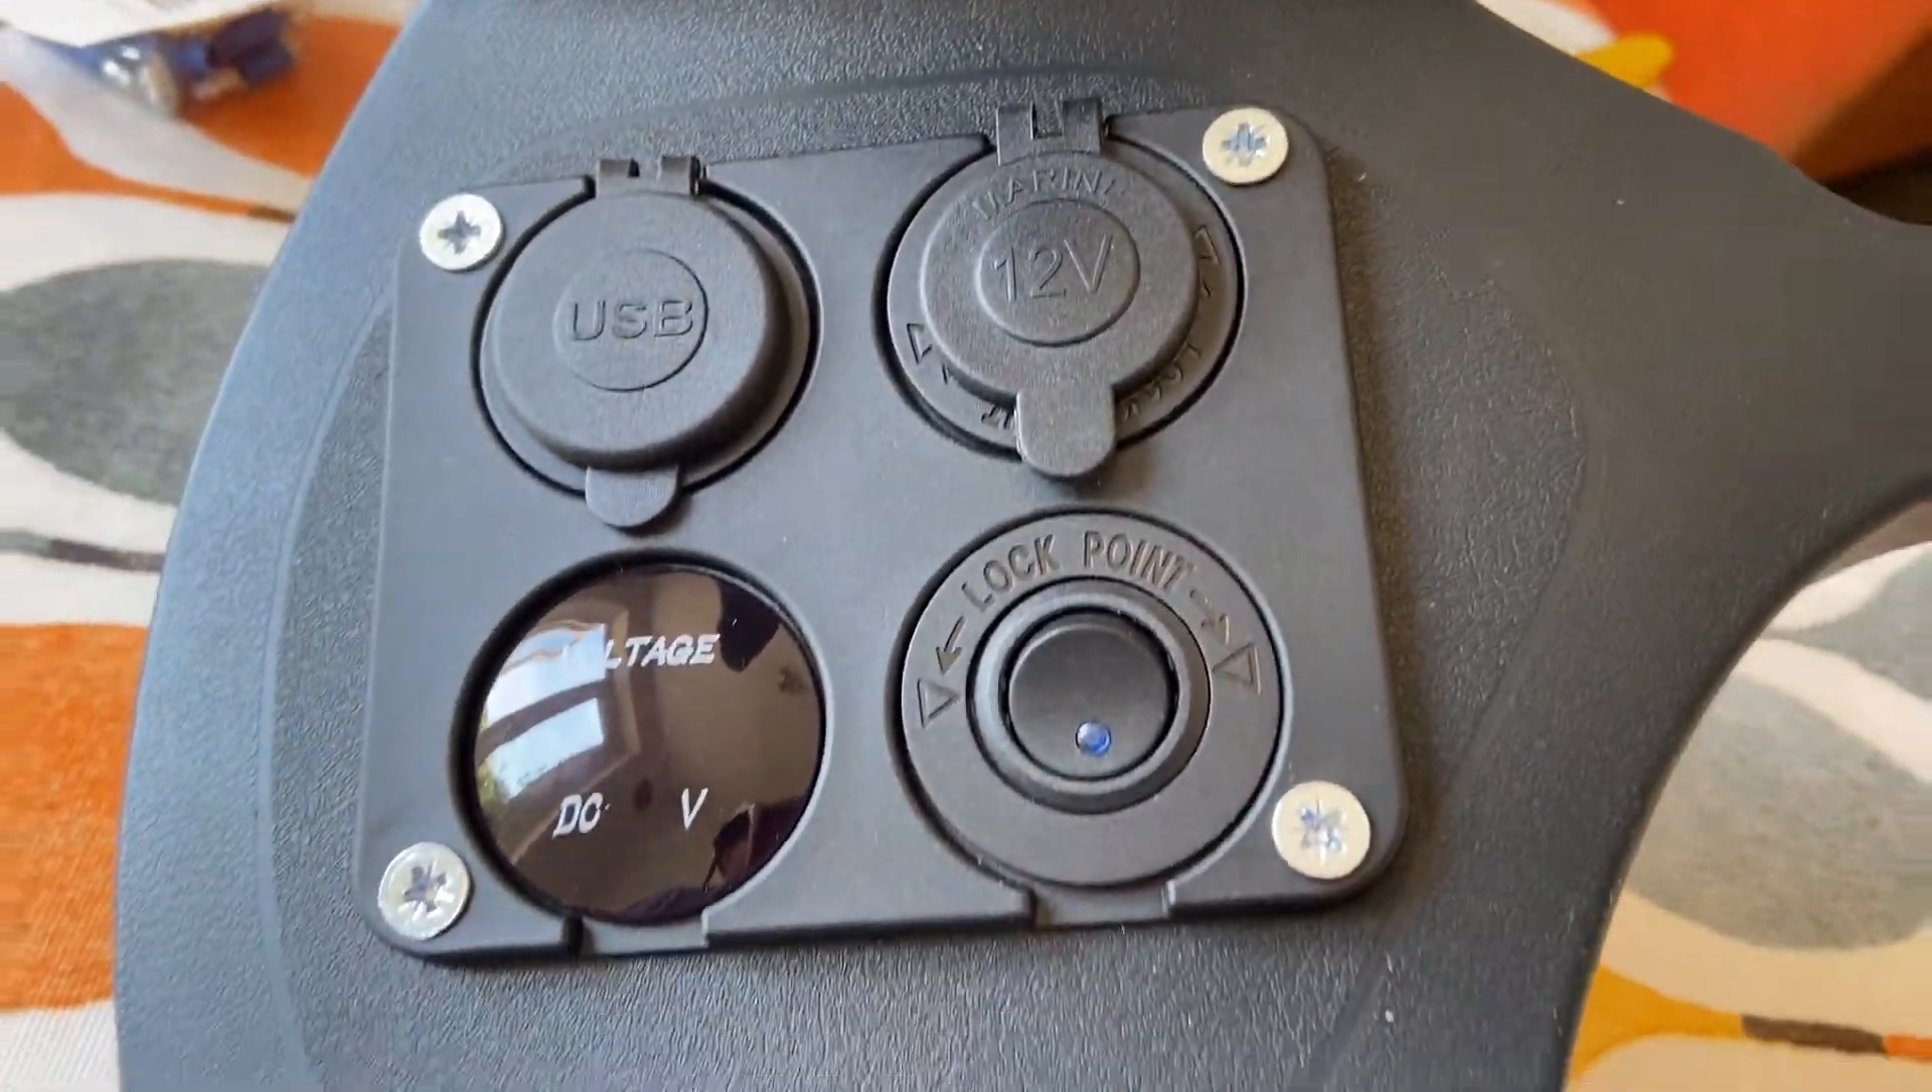Okay there's the there's the gadget all mounted on the left-hand panel.